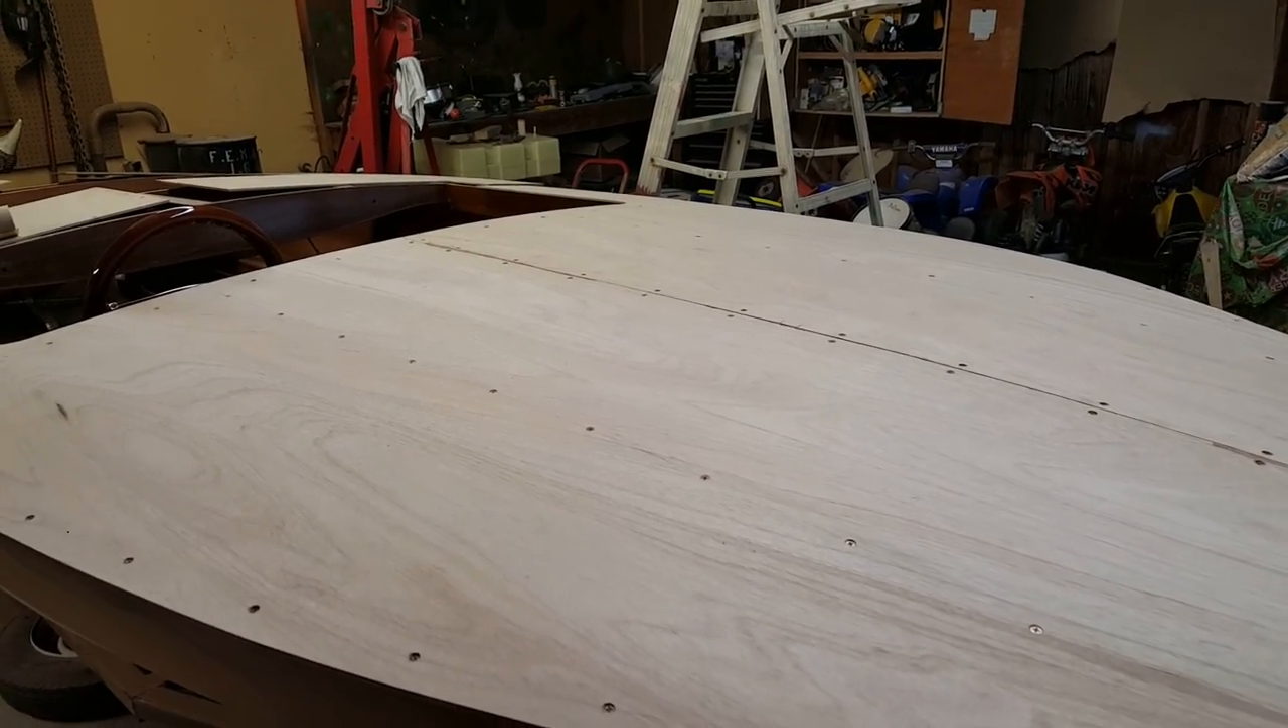All right so today we officially got the bow half of the sub deck glued and screwed on it's on there it's done.